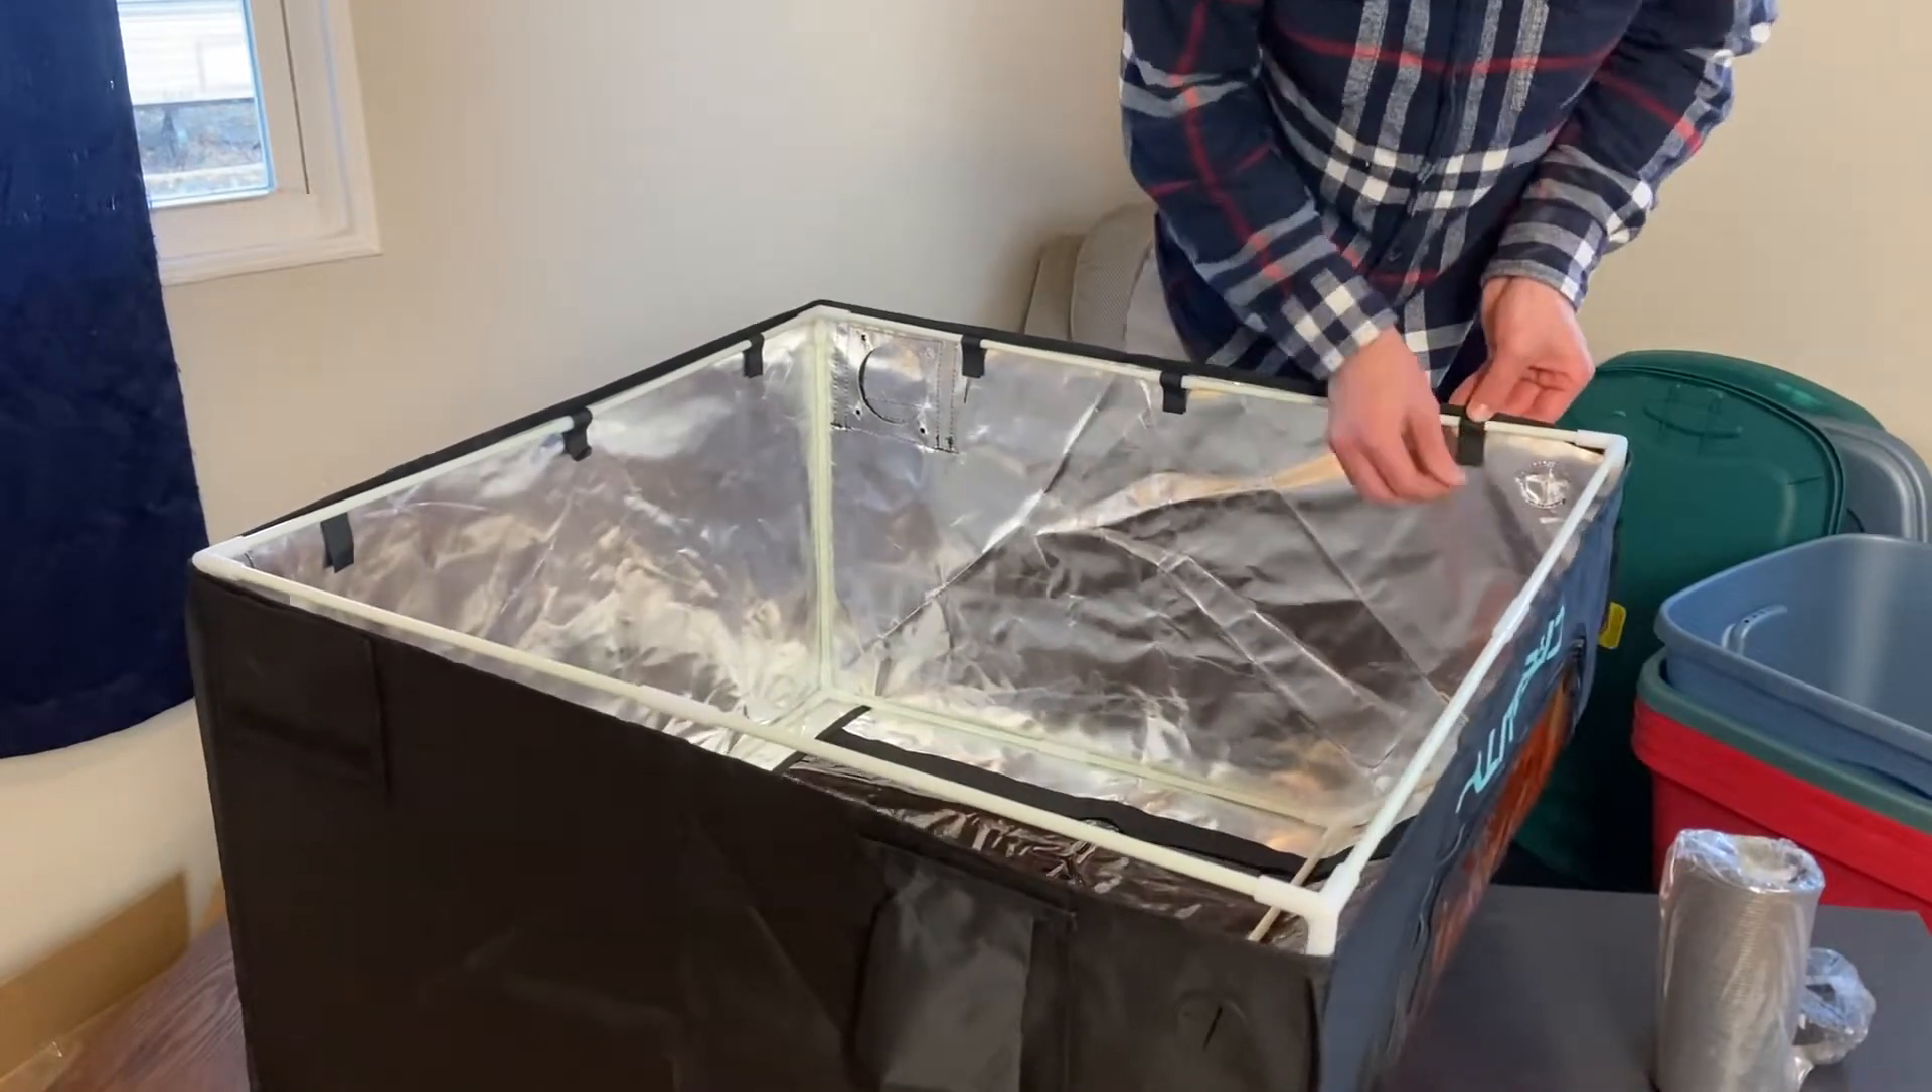Now that we've got the cover on we need to go around and get all these velcro things done around the whole edge.